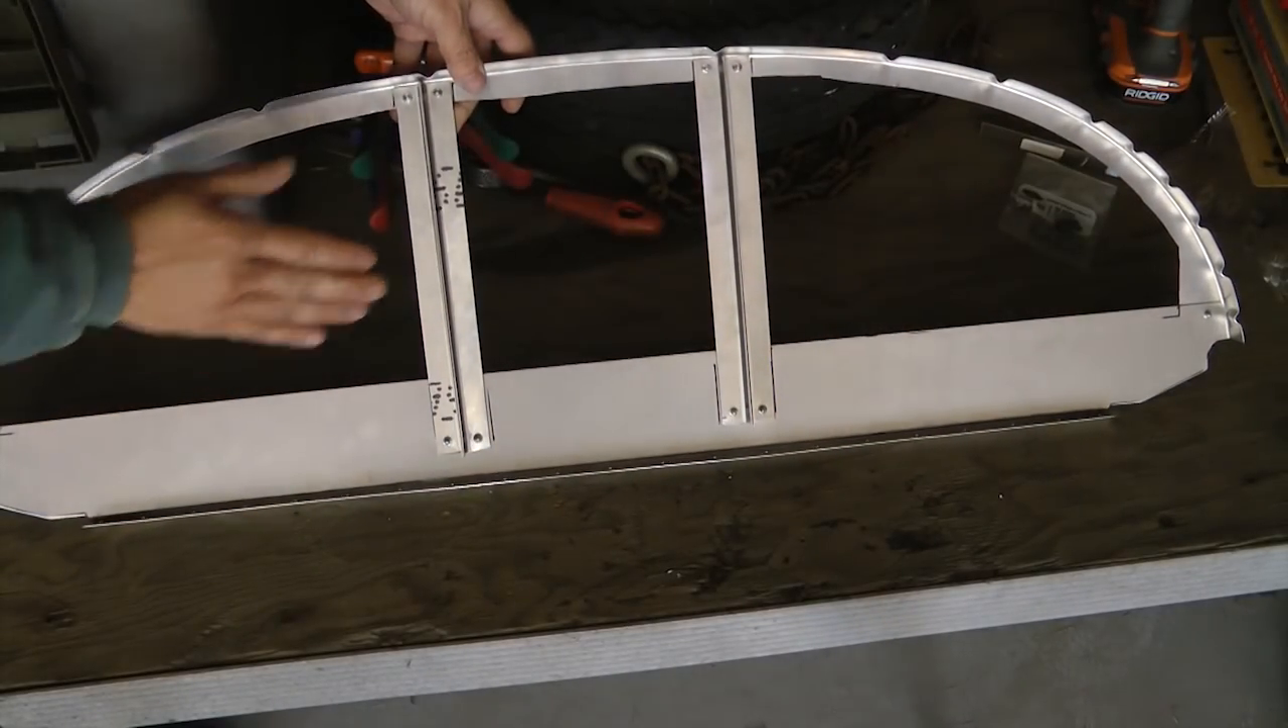And on the rear, if we turn it around, I mounted a pair of standard L angles back to back and then just riveted them in both of these locations.